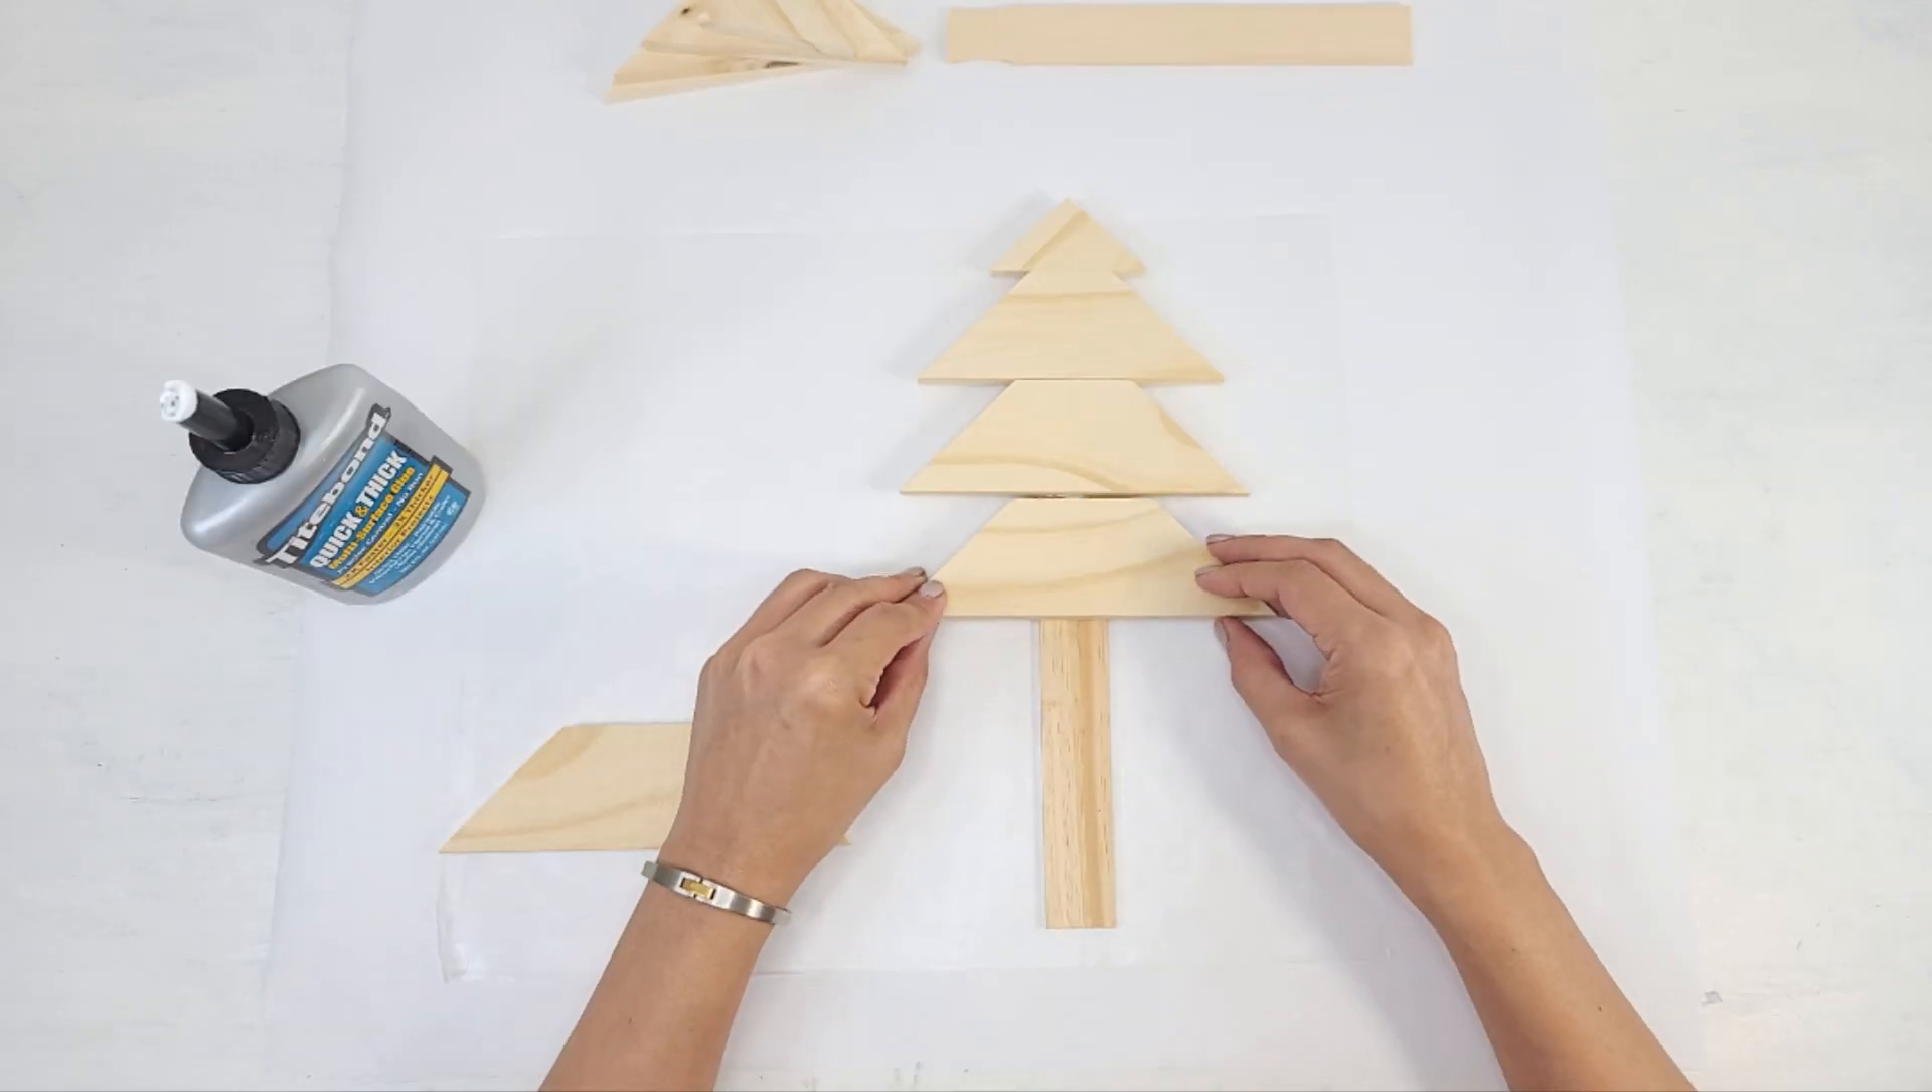And these cut pieces fit so nicely together.